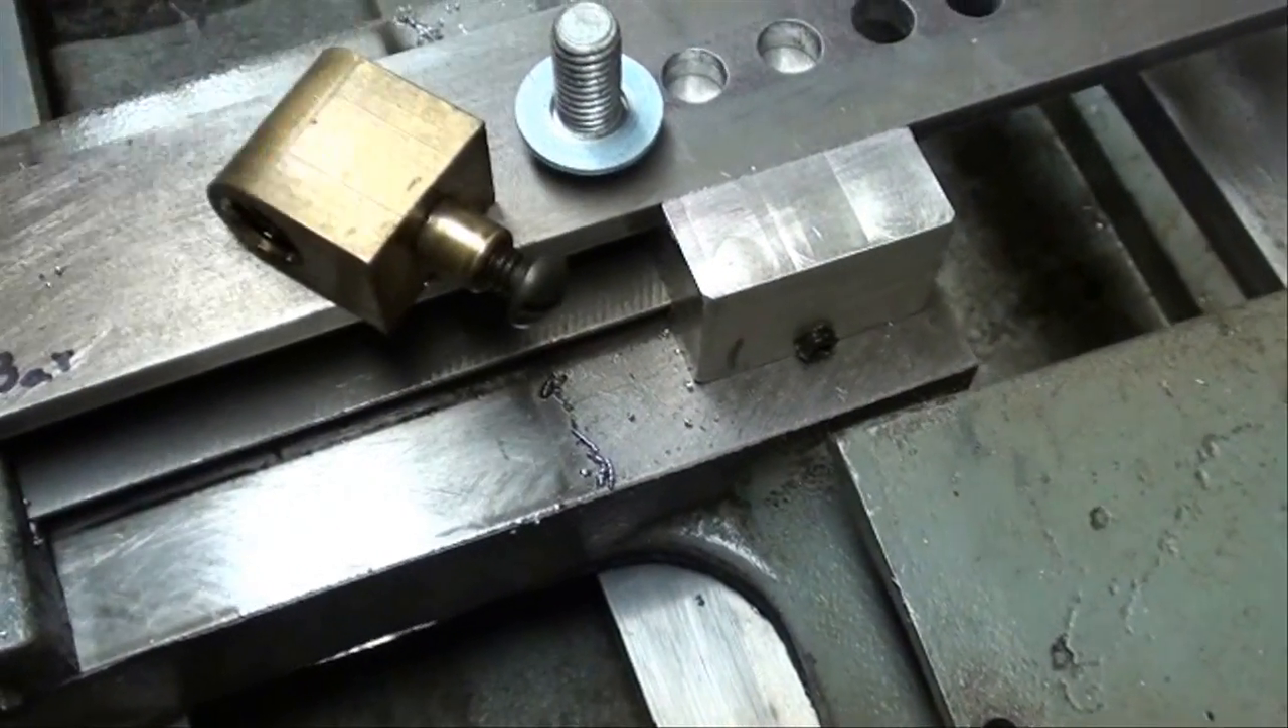You have to remove the brass nut that controls the cross-feed. So that is removed and laid off to the side.